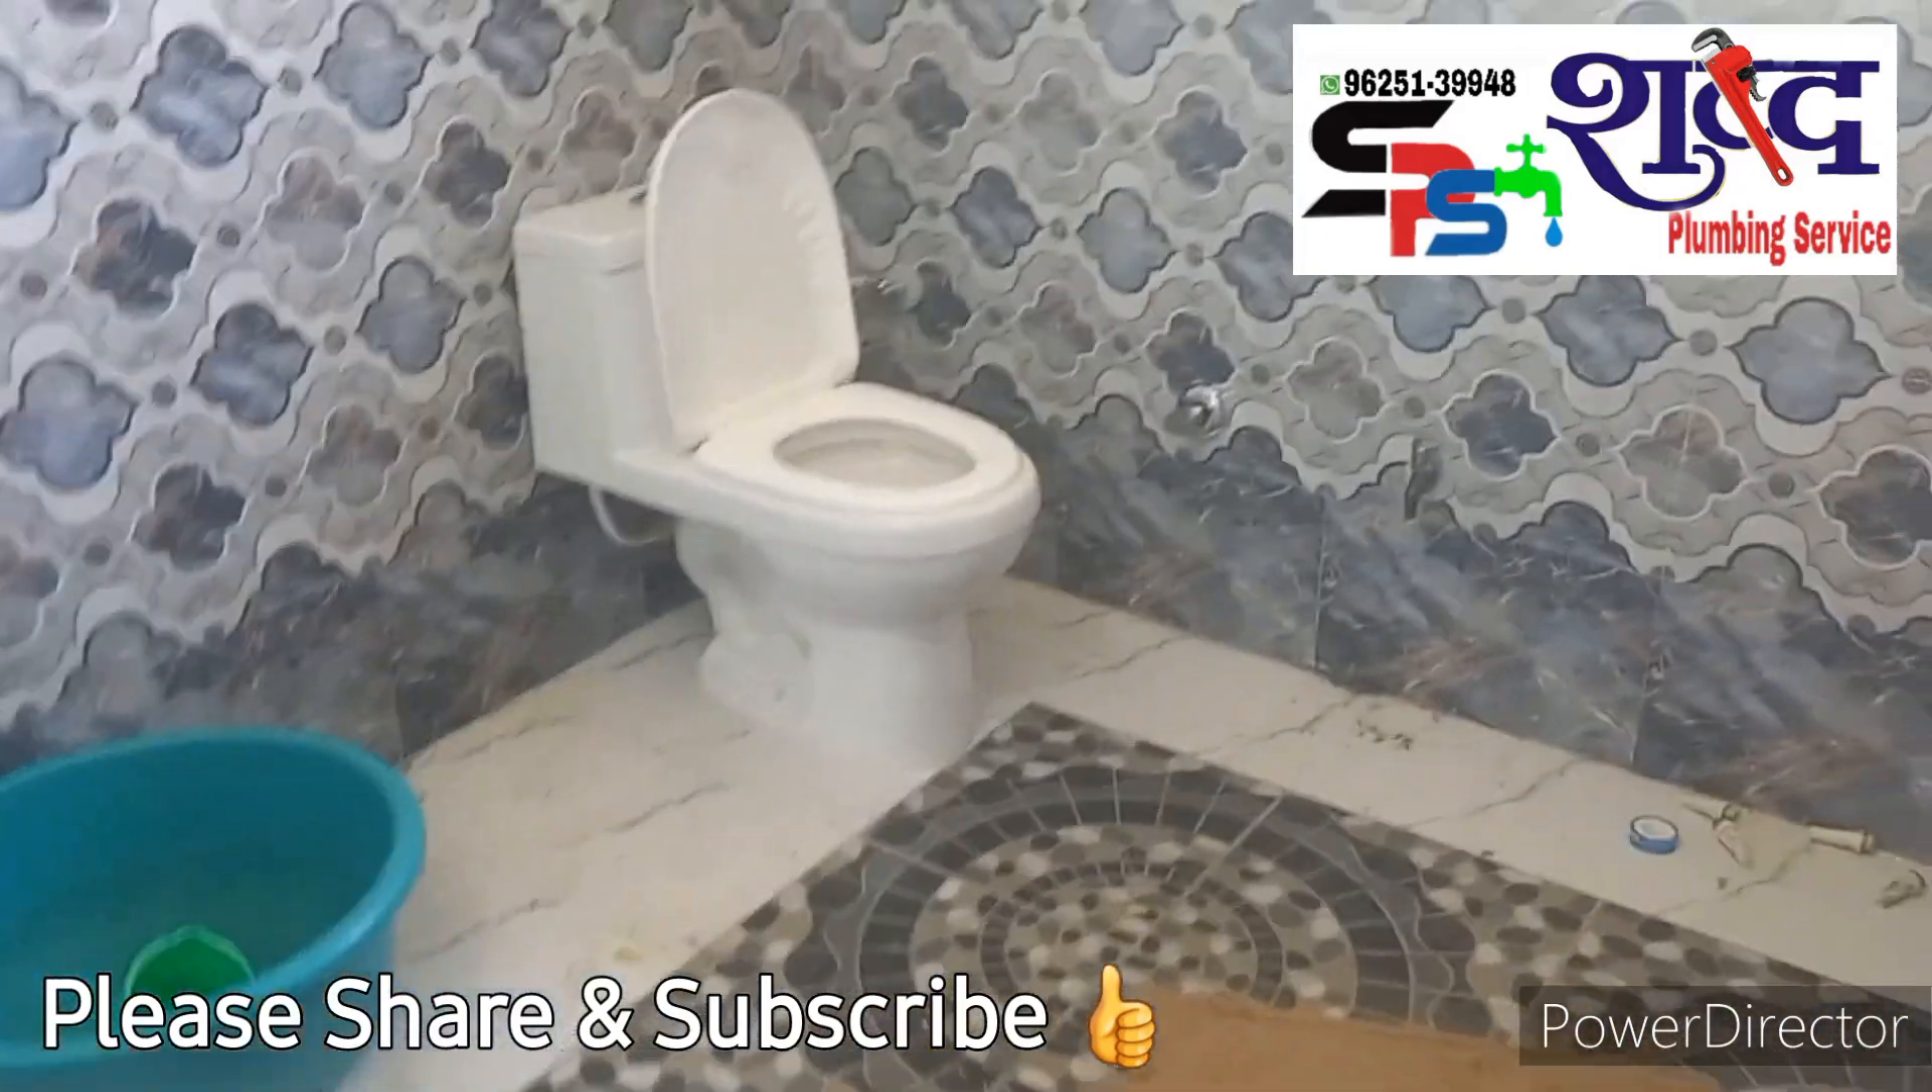तो हमने जो है सीट को लगा लिया है।